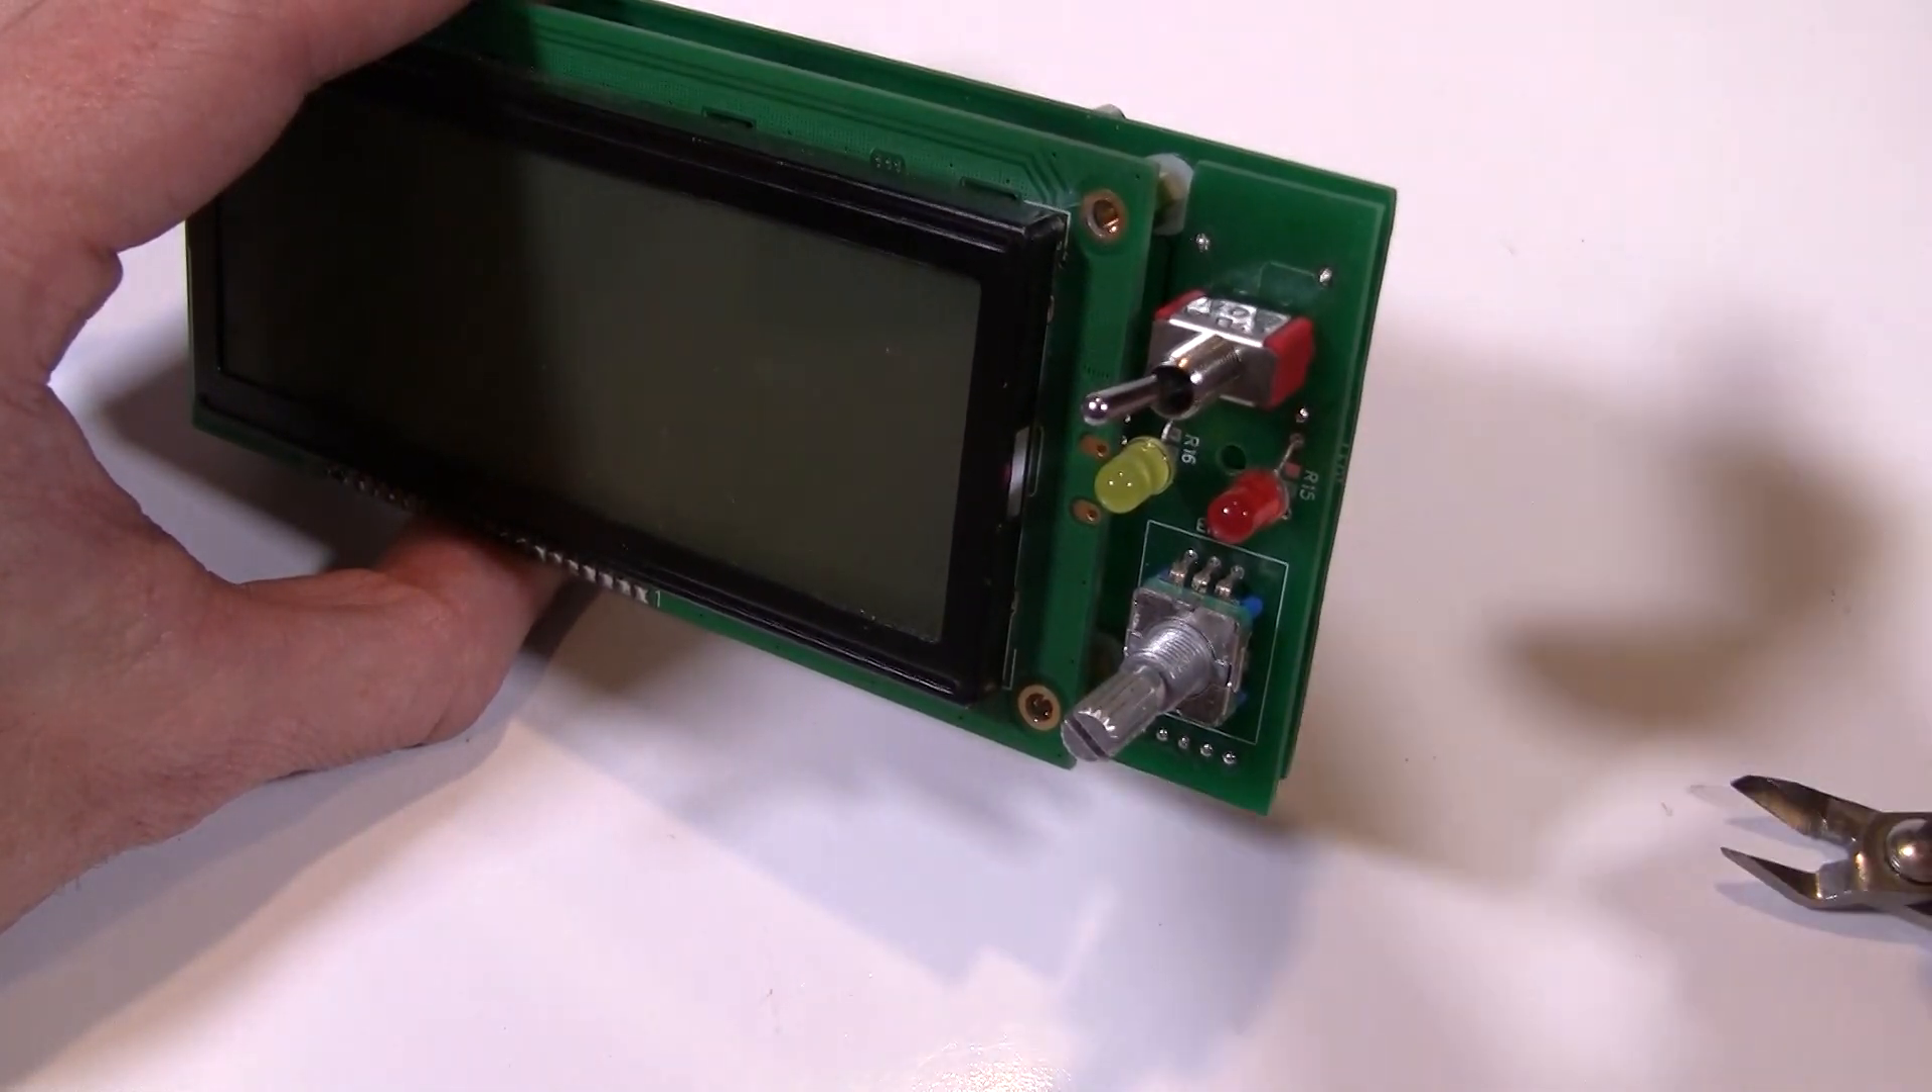This display board has optional LEDs and toggle switch installed.